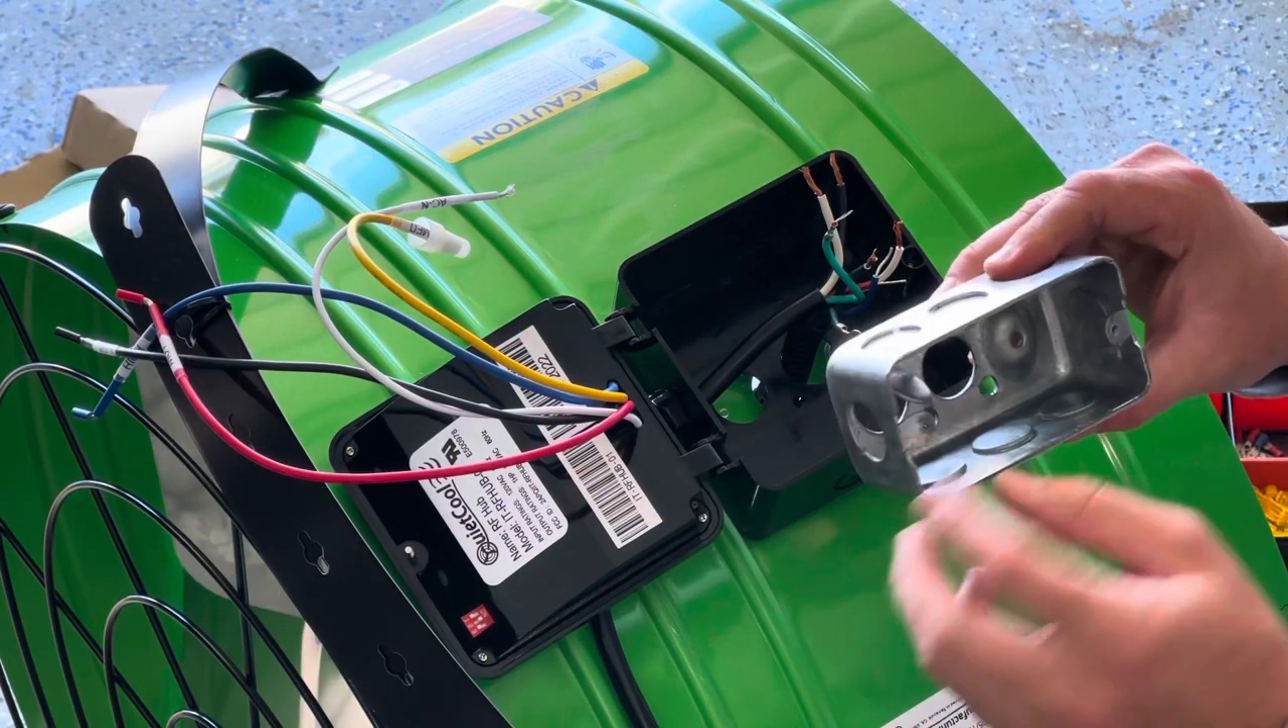So I've removed this junction box here. I have removed the ground screw out of that.